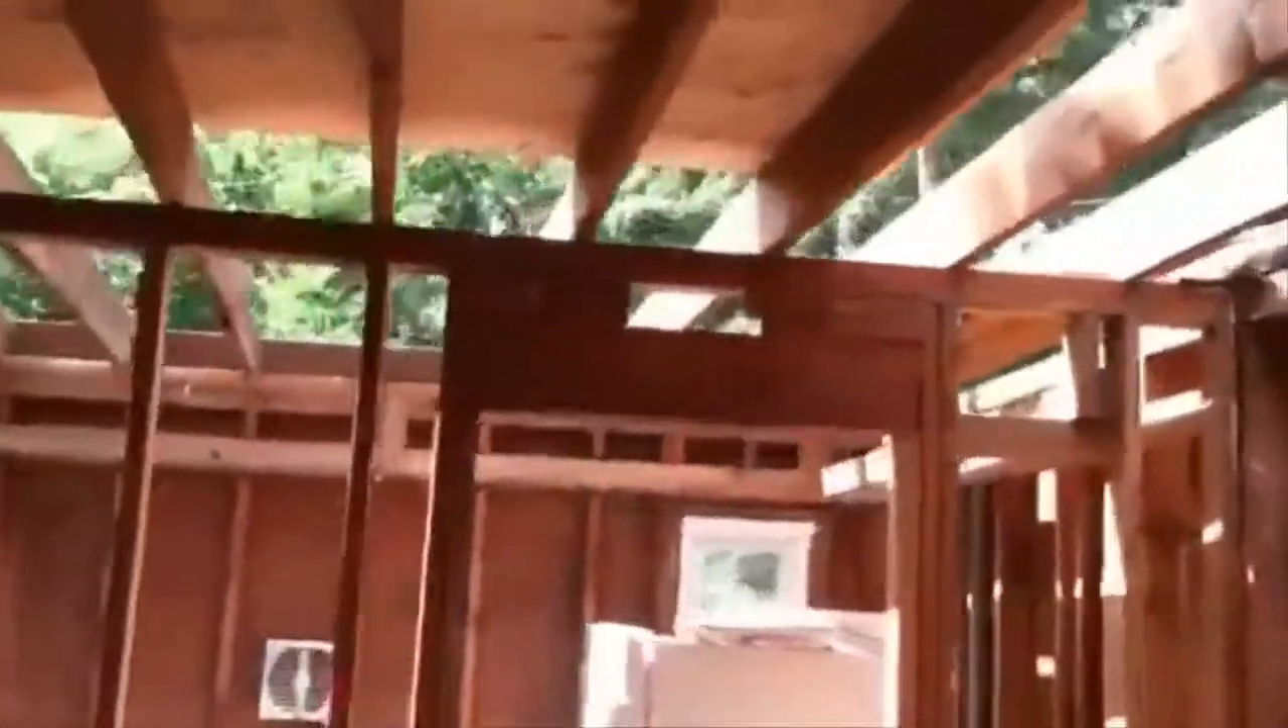So you can see the whole roof is opened up.